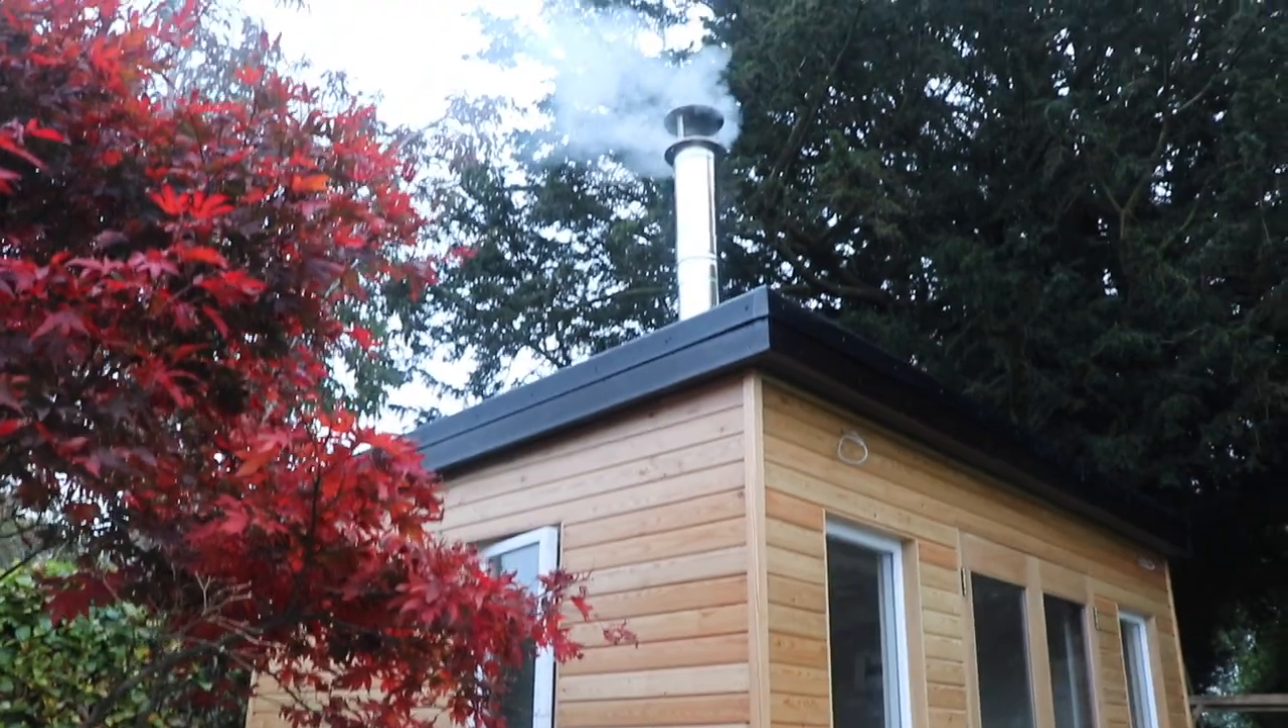On the outside the cladding is all finished and there you've got the flue pipe extending well over a meter beyond the top of the roof.